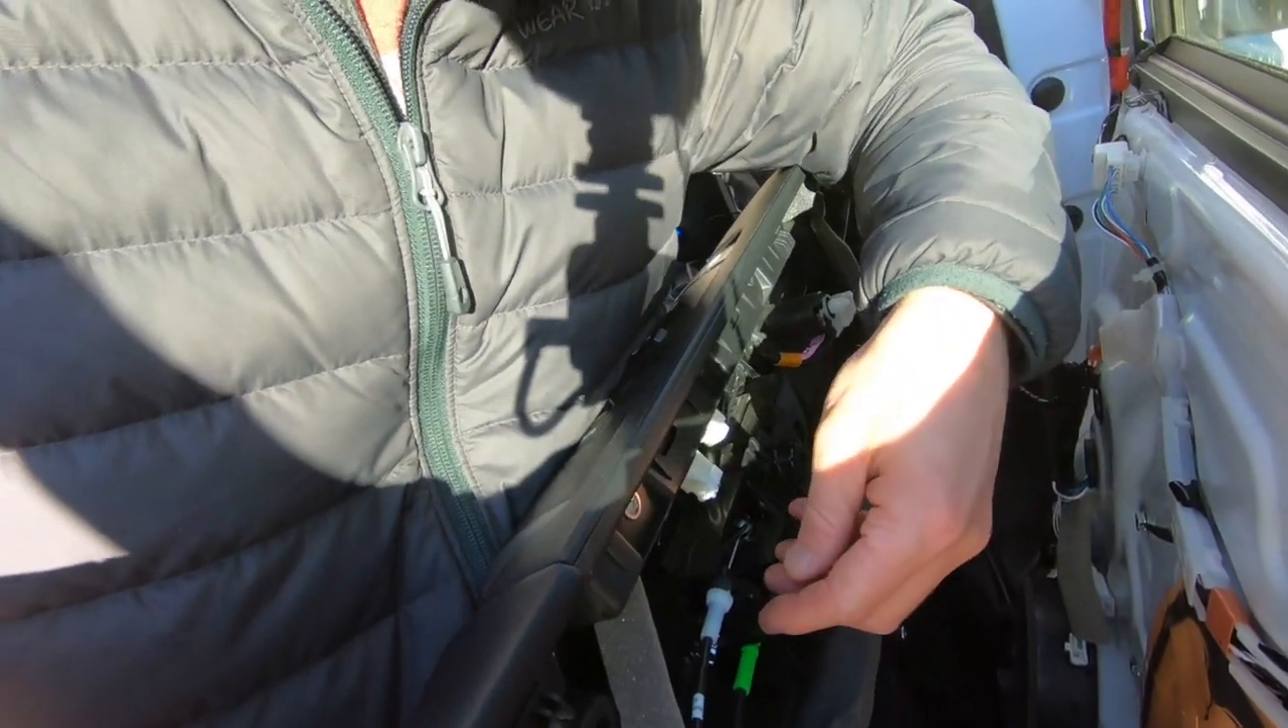All right, so you can see we've got the door panel removed here, but we've got a couple connections that need to be disconnected.